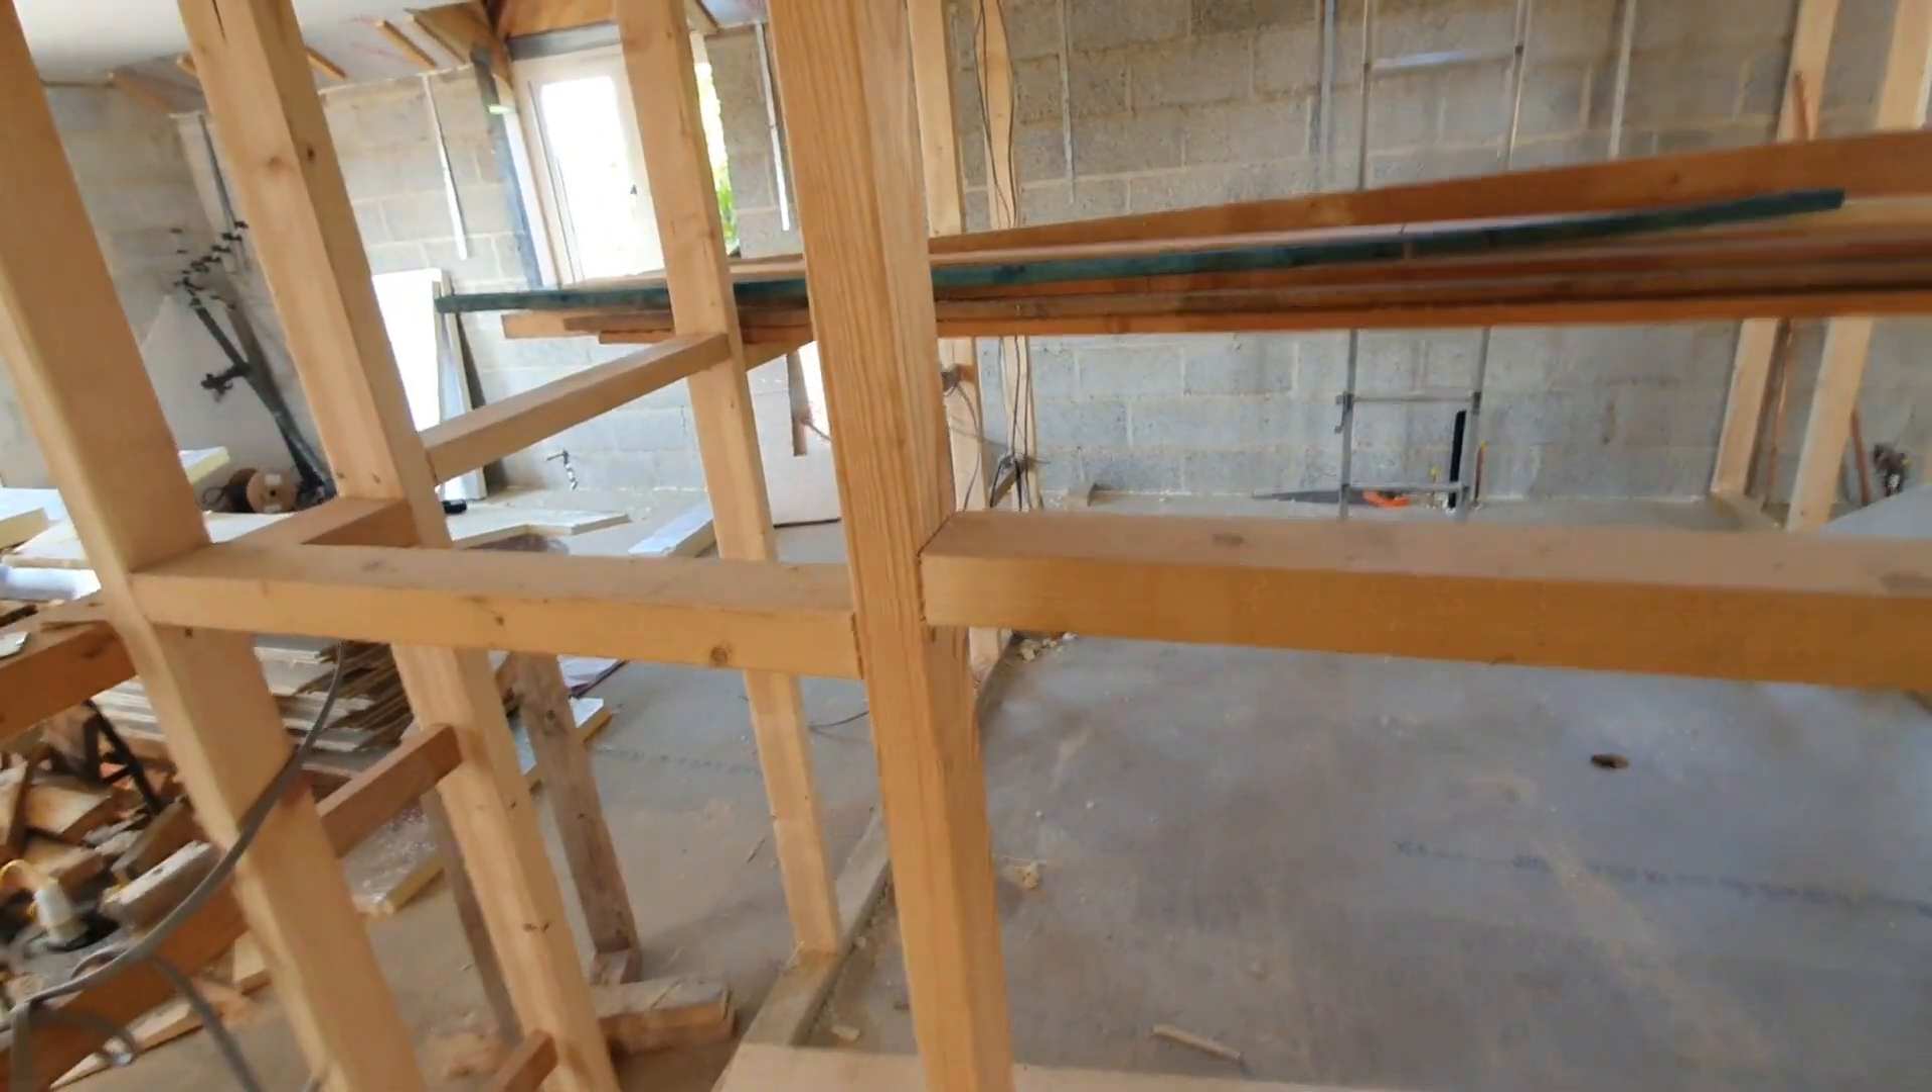Now they've got the studding up.